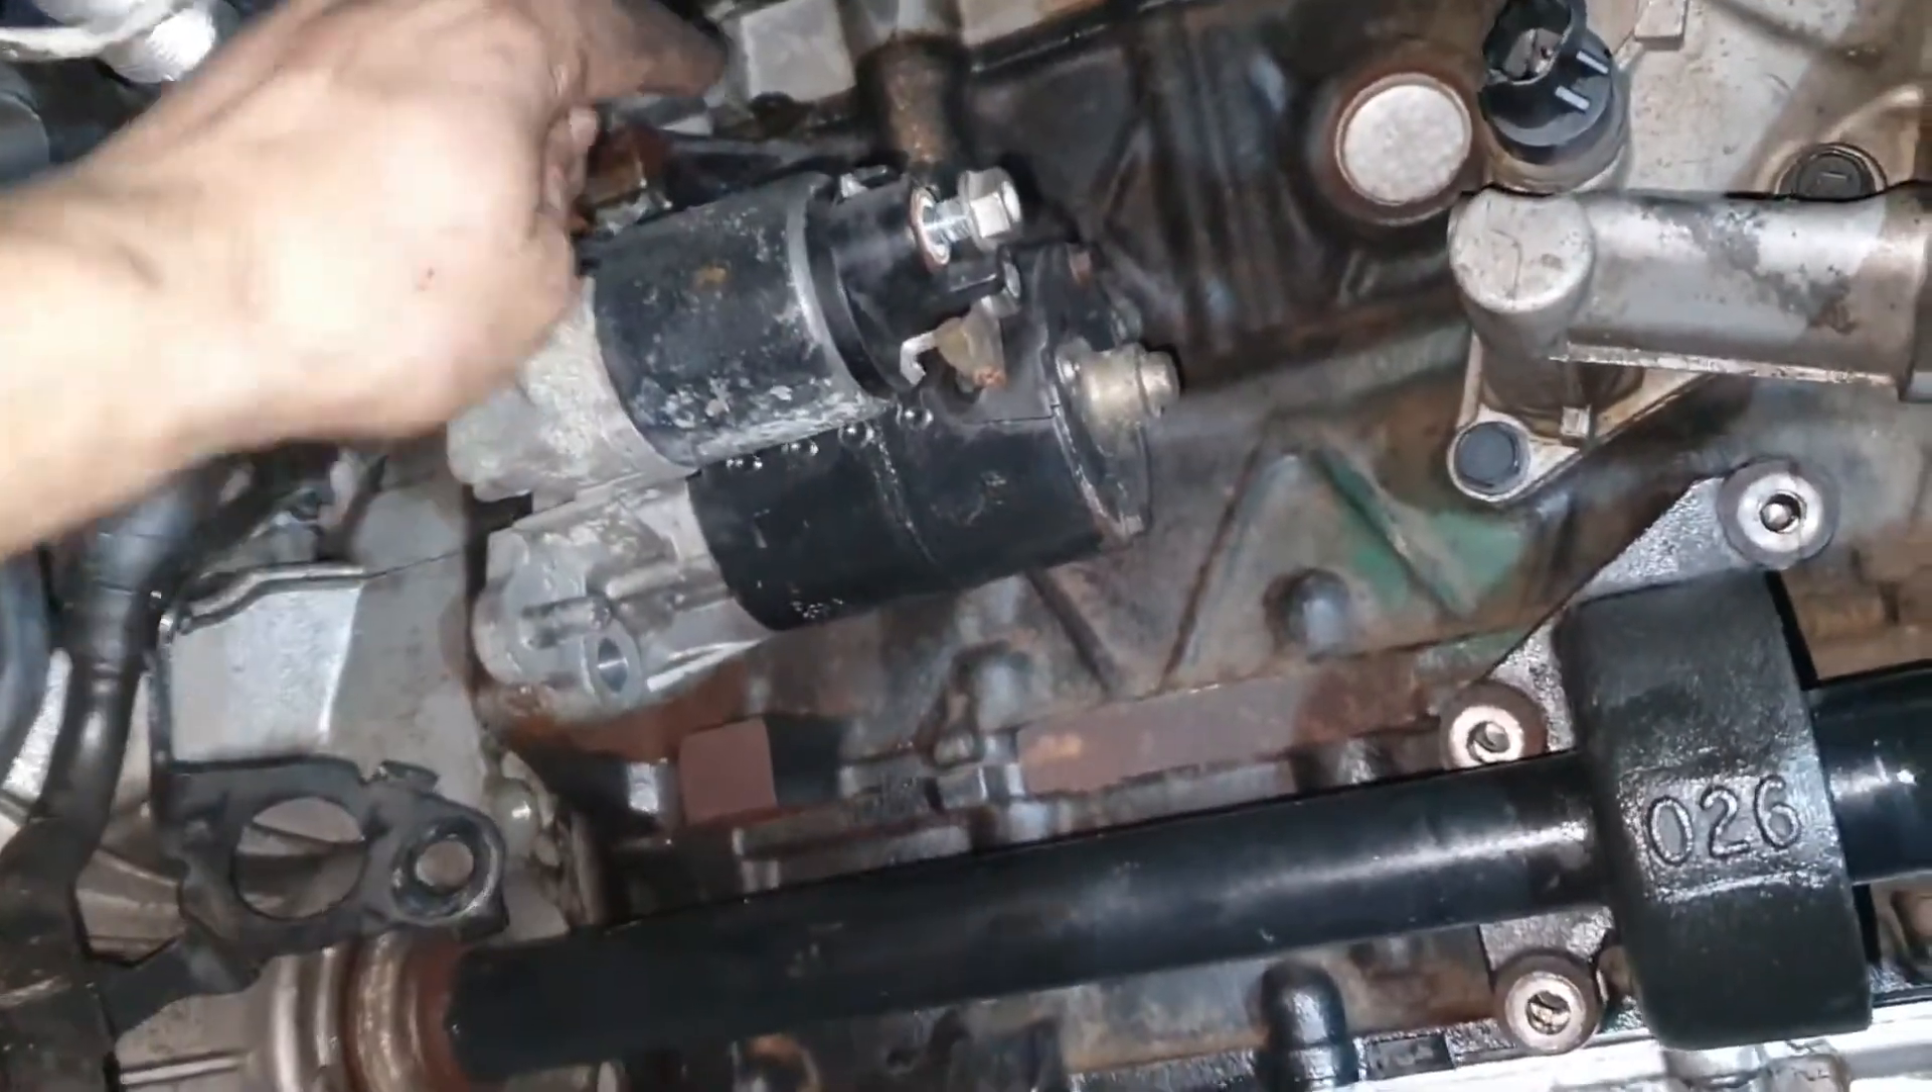So i removed almost everything as you can clearly see in here i just have to remove the starter.